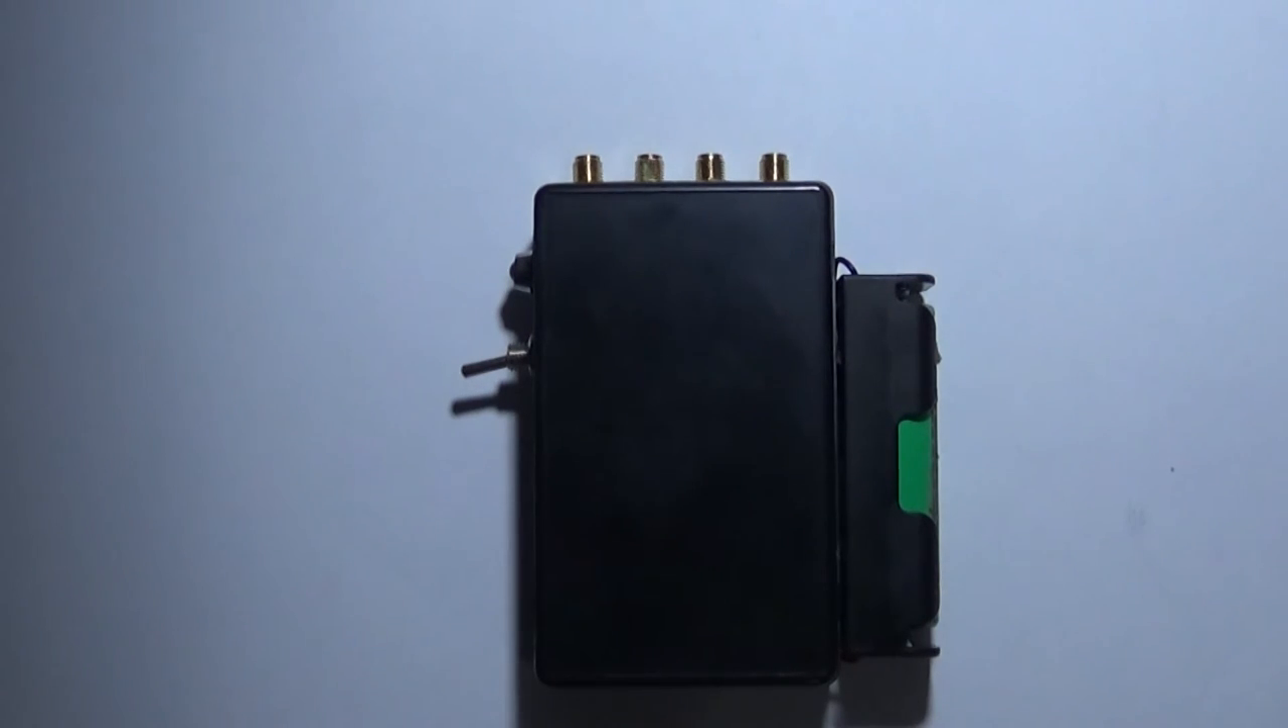But as you can see it's not completely finished yet because we don't have any antennas.